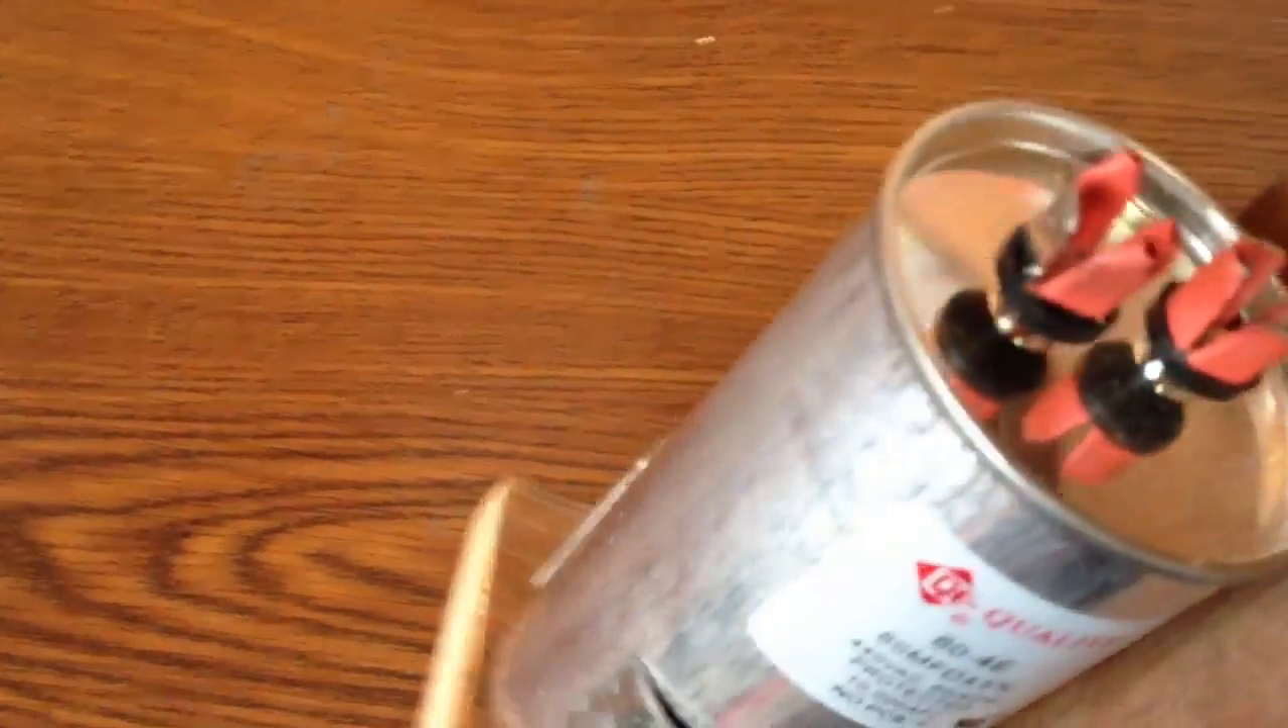And I capped off with heat shrink. I like capping off the terminals I don't need.